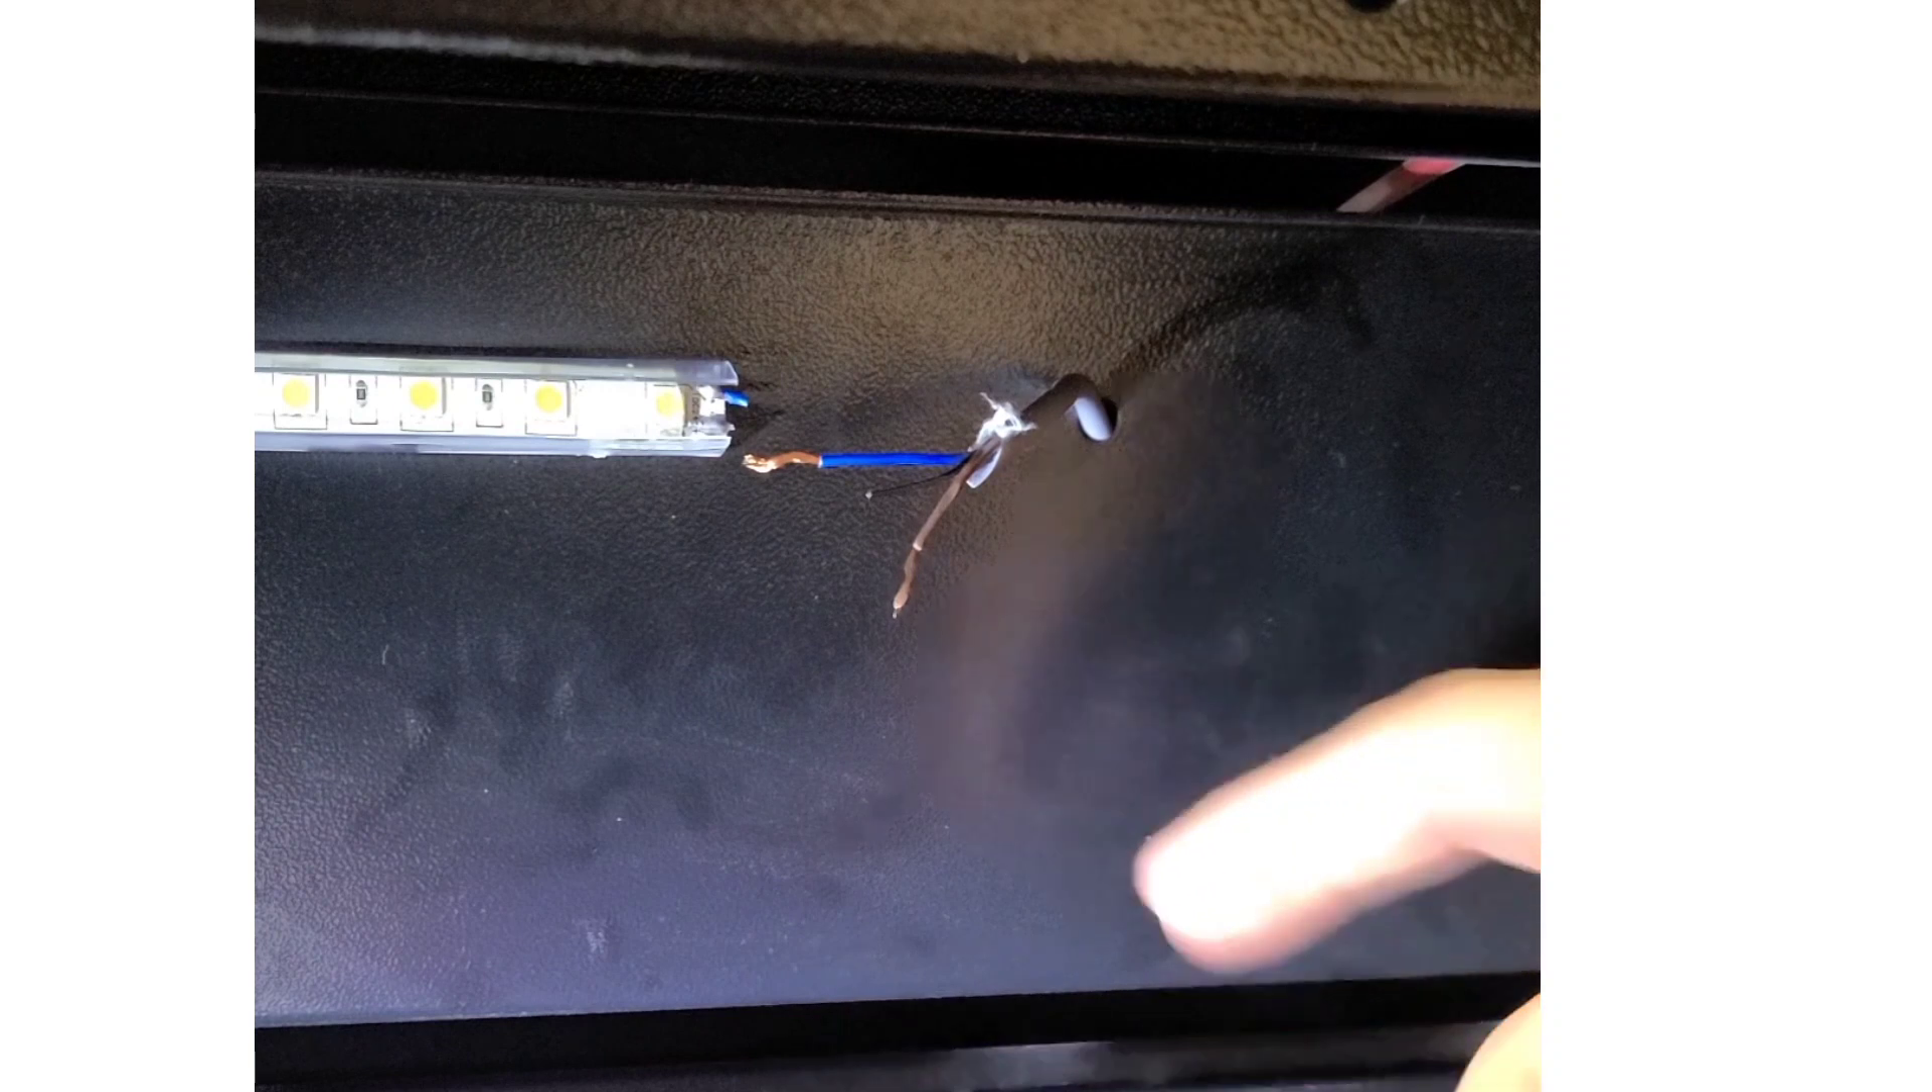So now that we have the wires to the original LEDs cut, all we have to do is attach our new LED wires to the pre-existing ones.